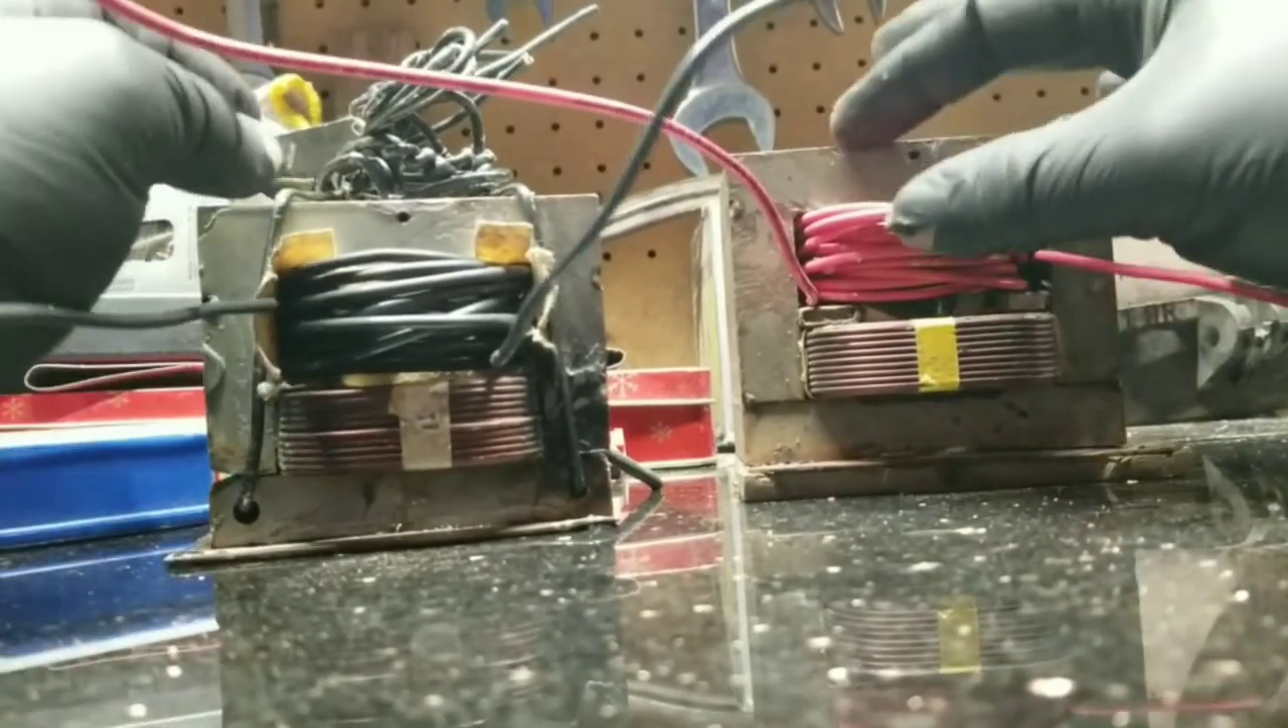All right, we've got the windings in, the coils in.